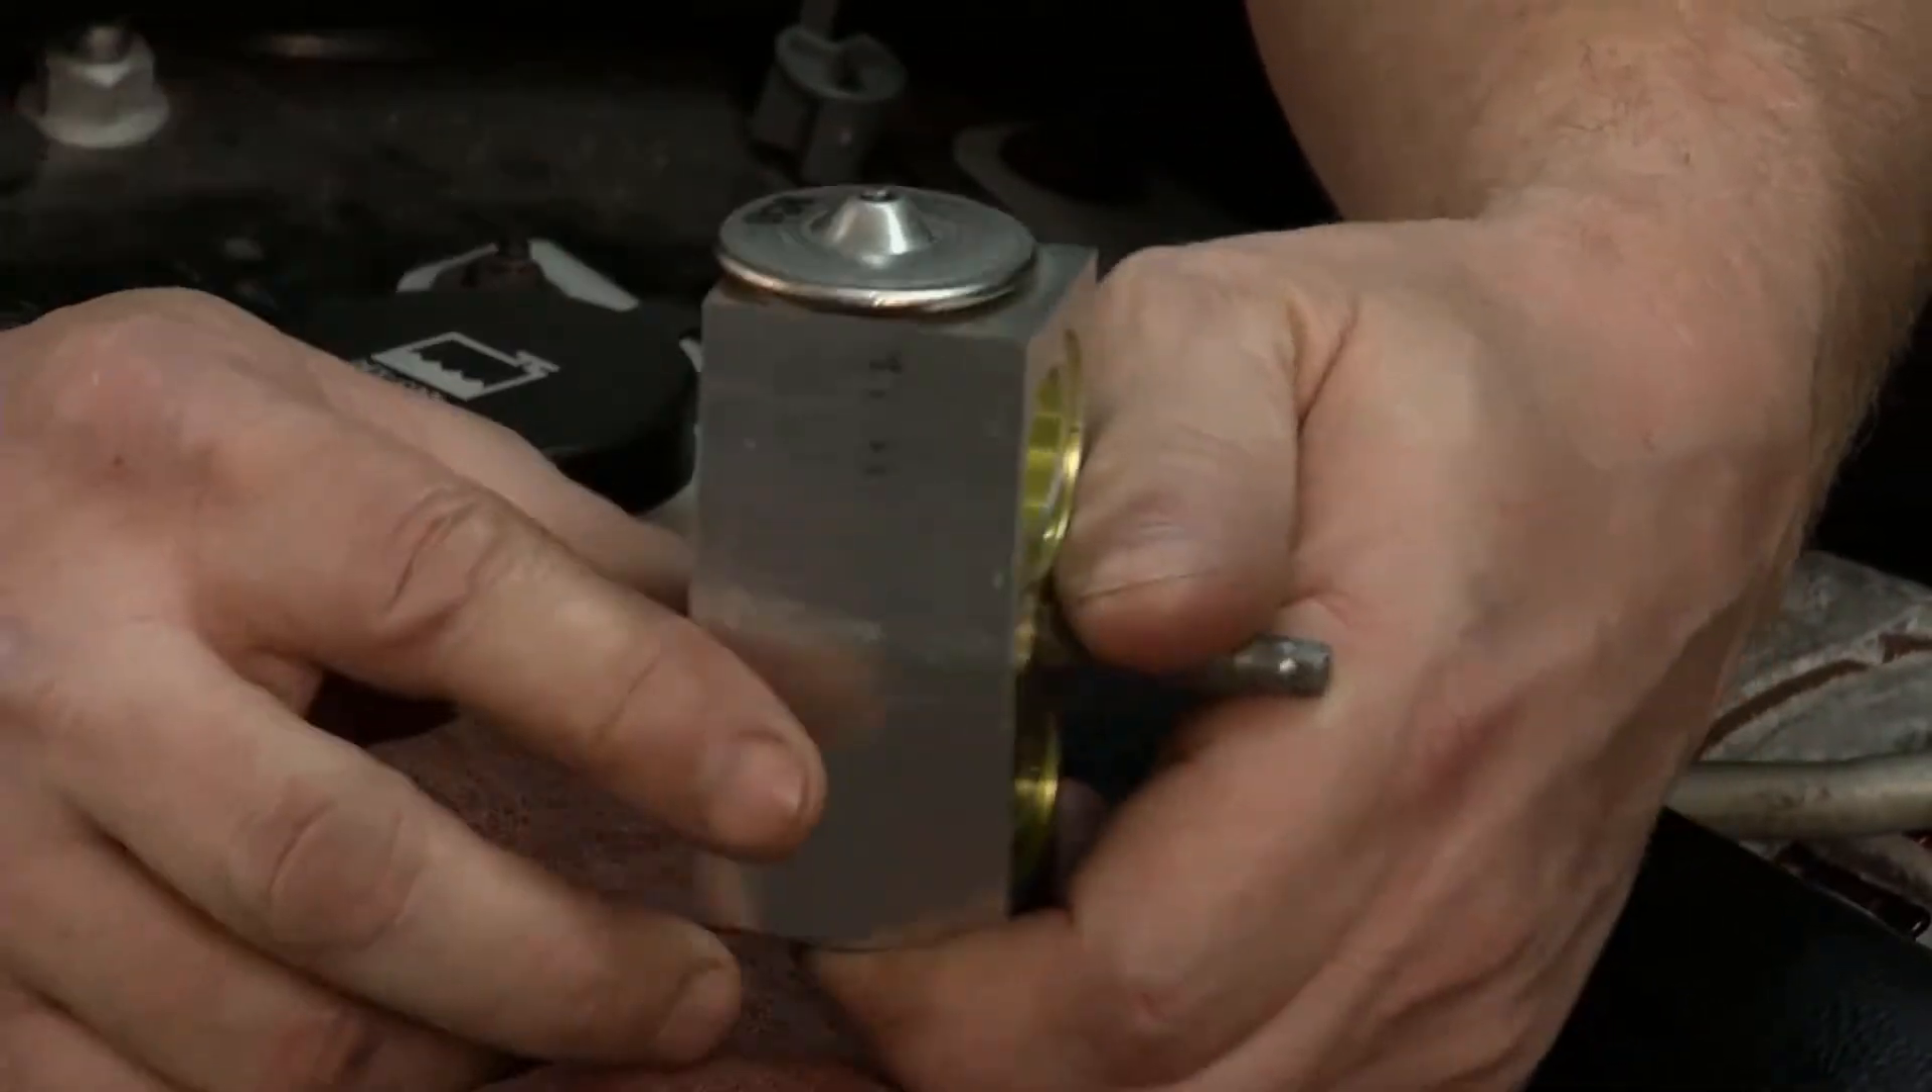We've got the old thermostatic expansion valve H-block all removed.